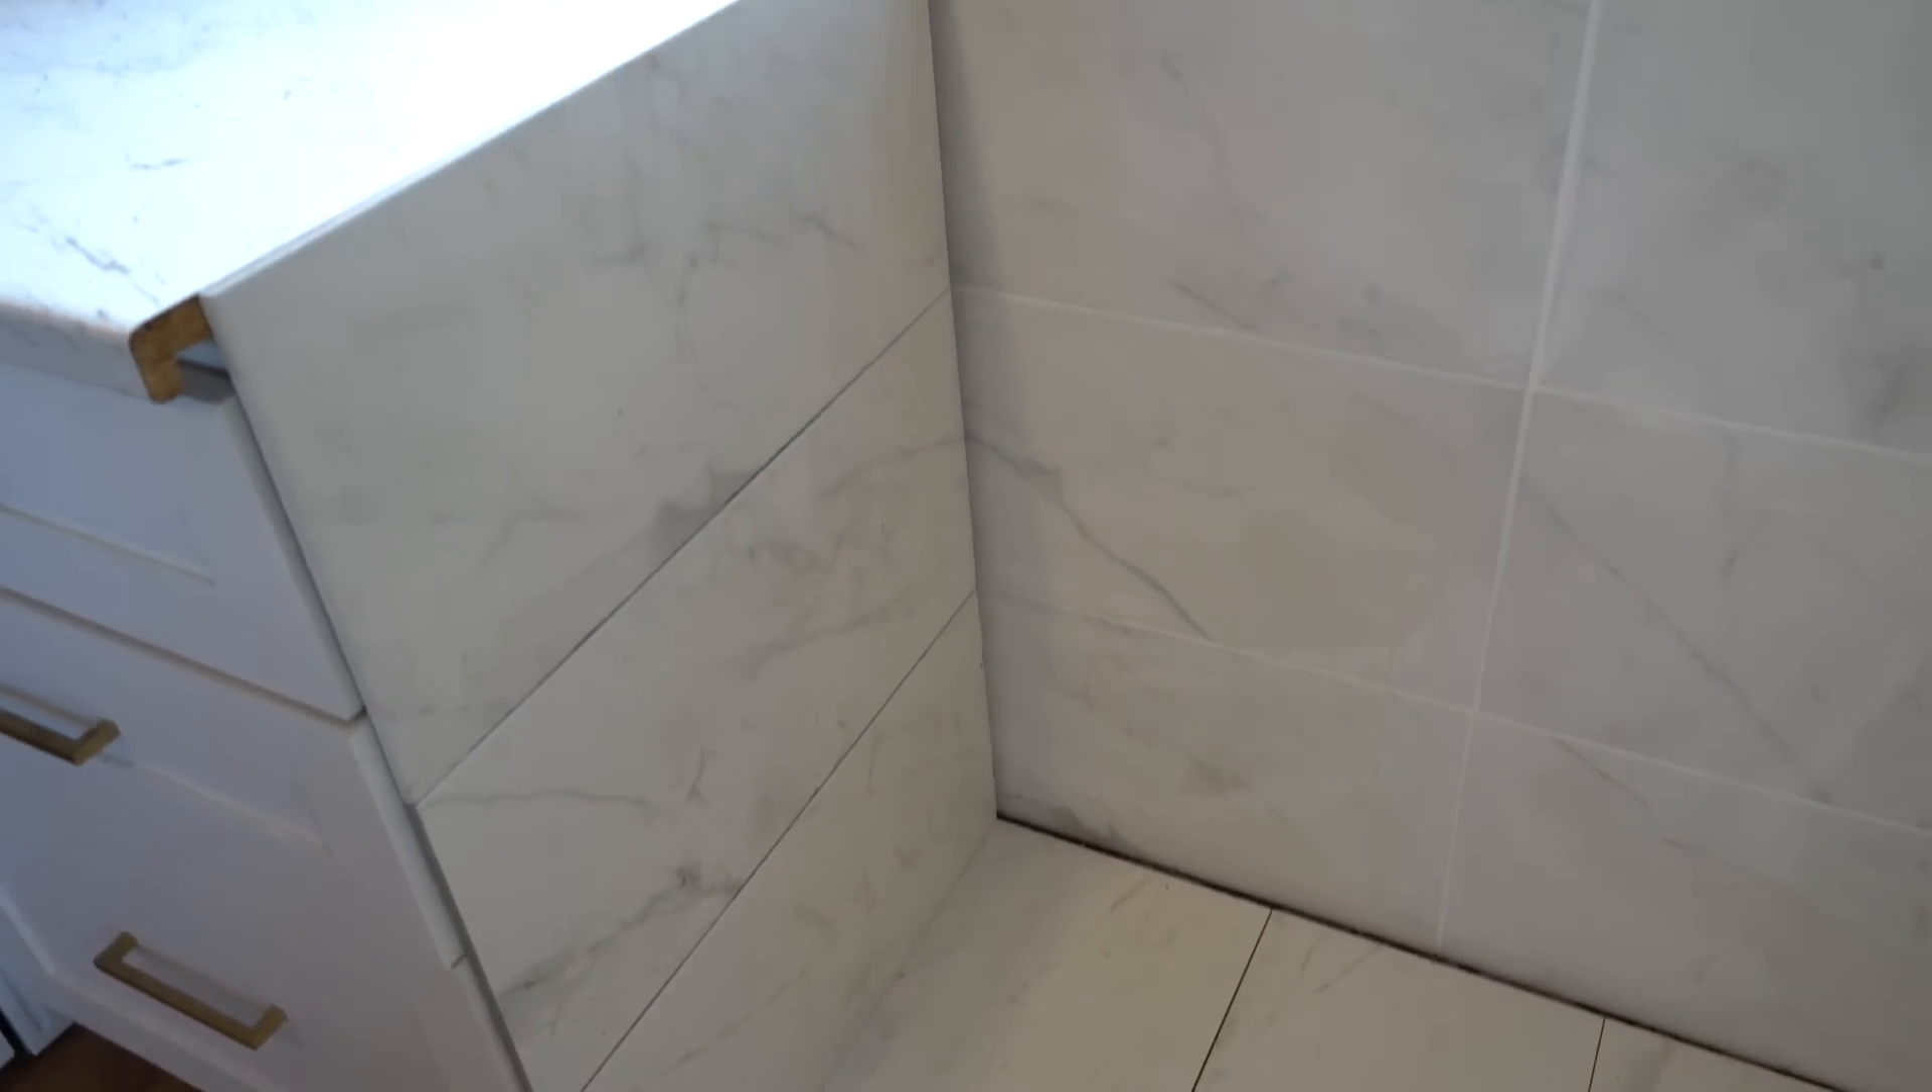So we have tile on the side of the cabinets here. We have our tile on the floor here, behind and on this wall.